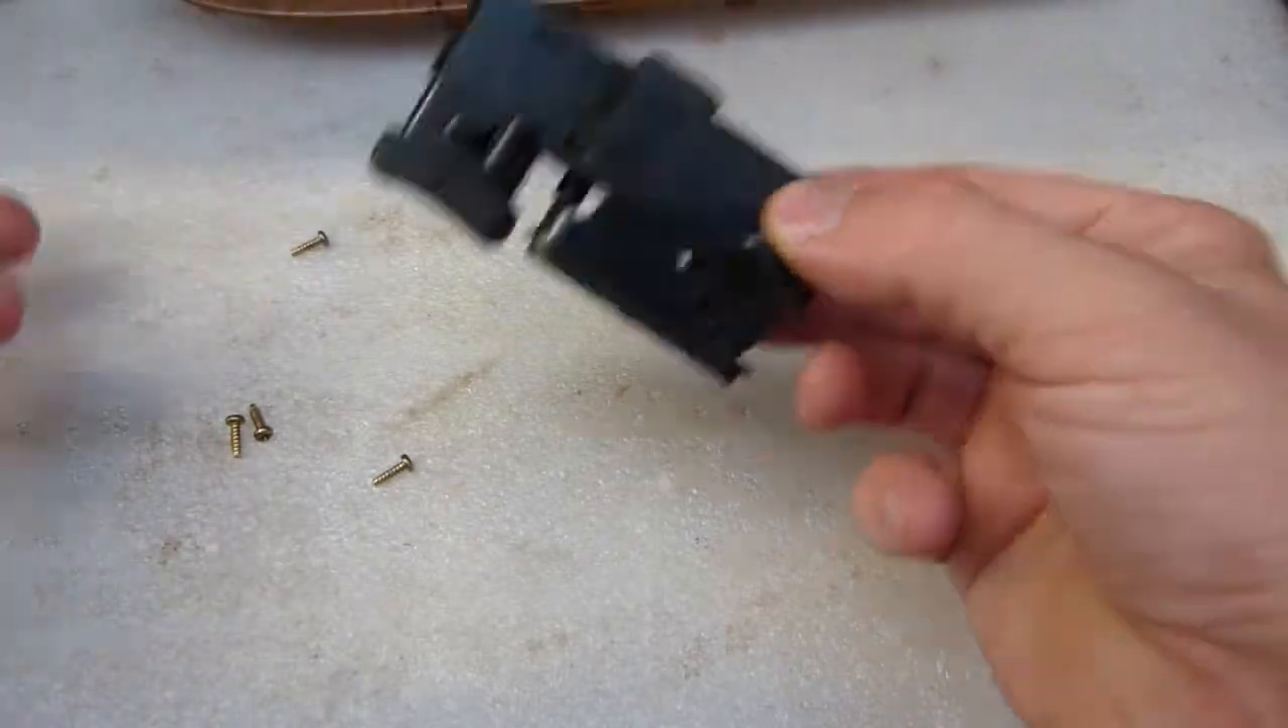So, once those four screws are out, it's obvious that the switch assembly is one unit.